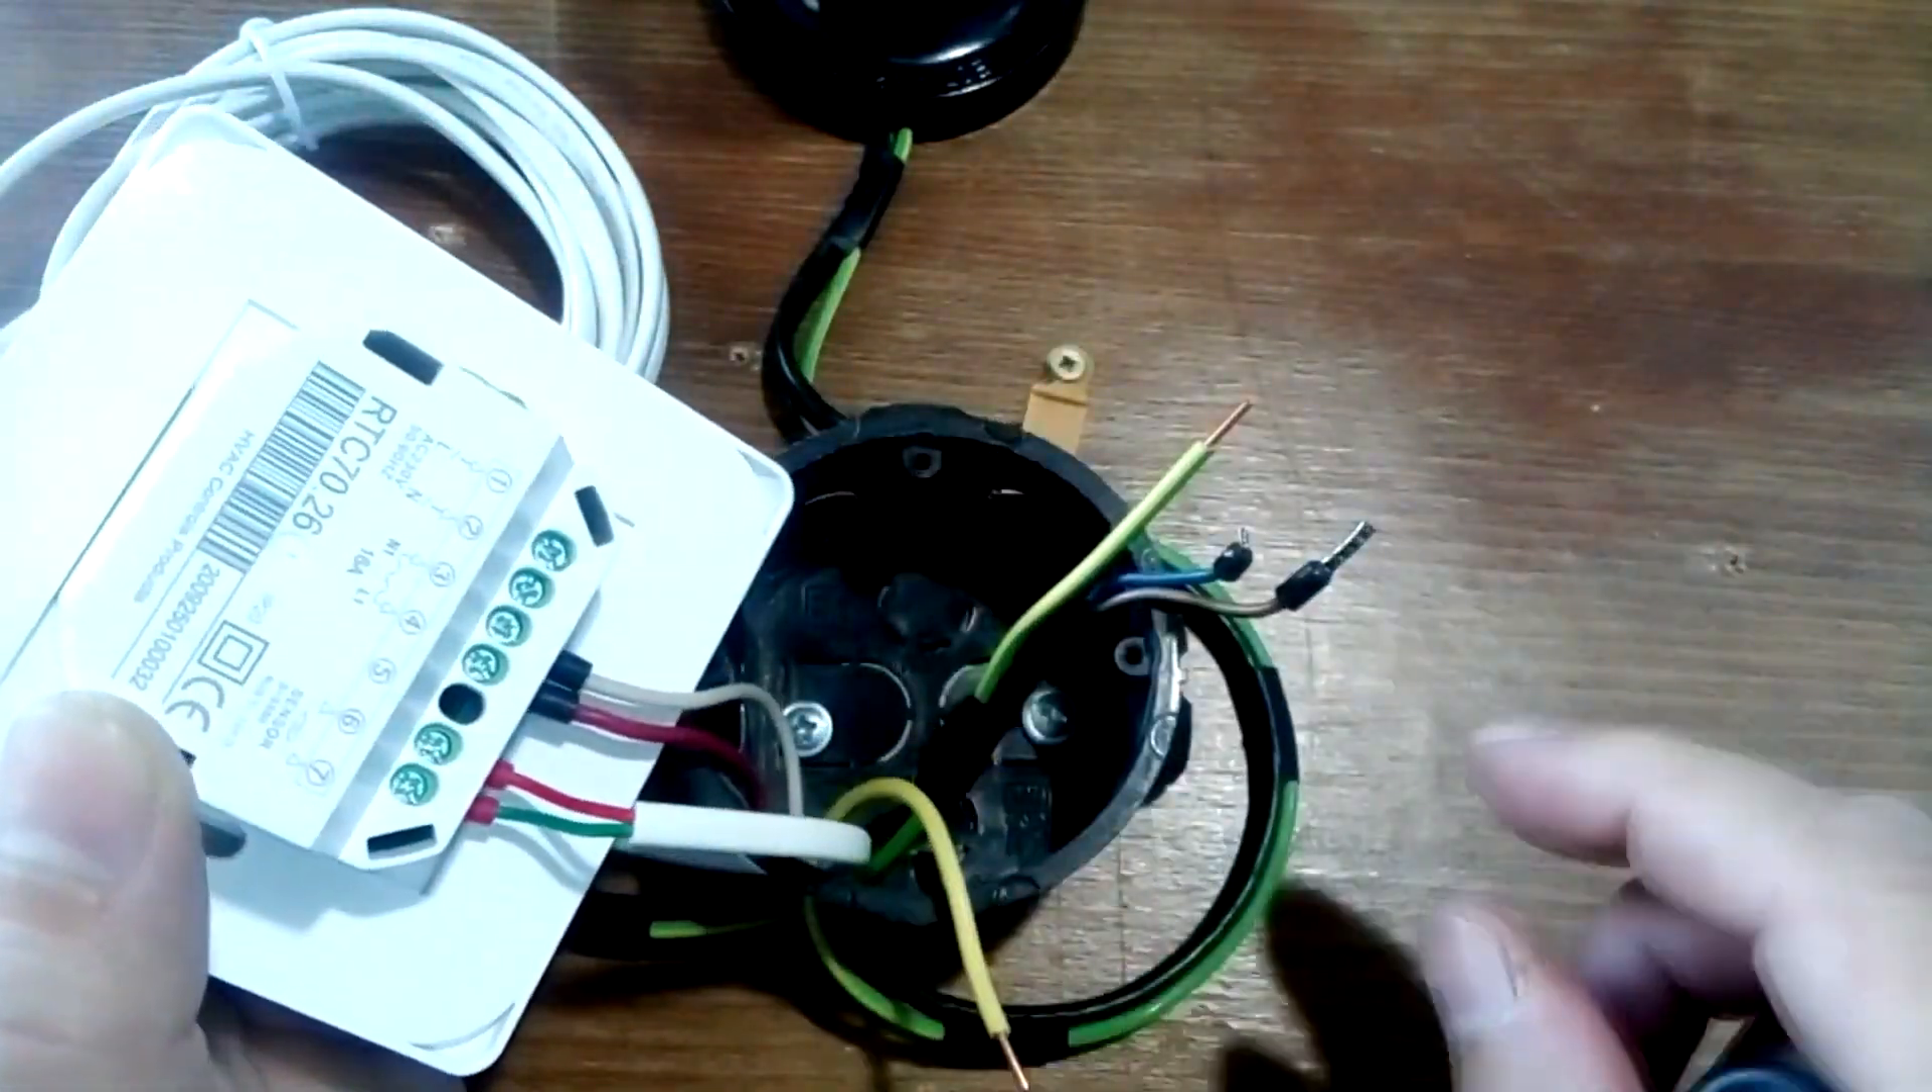We do not connect the grounding wire yet.